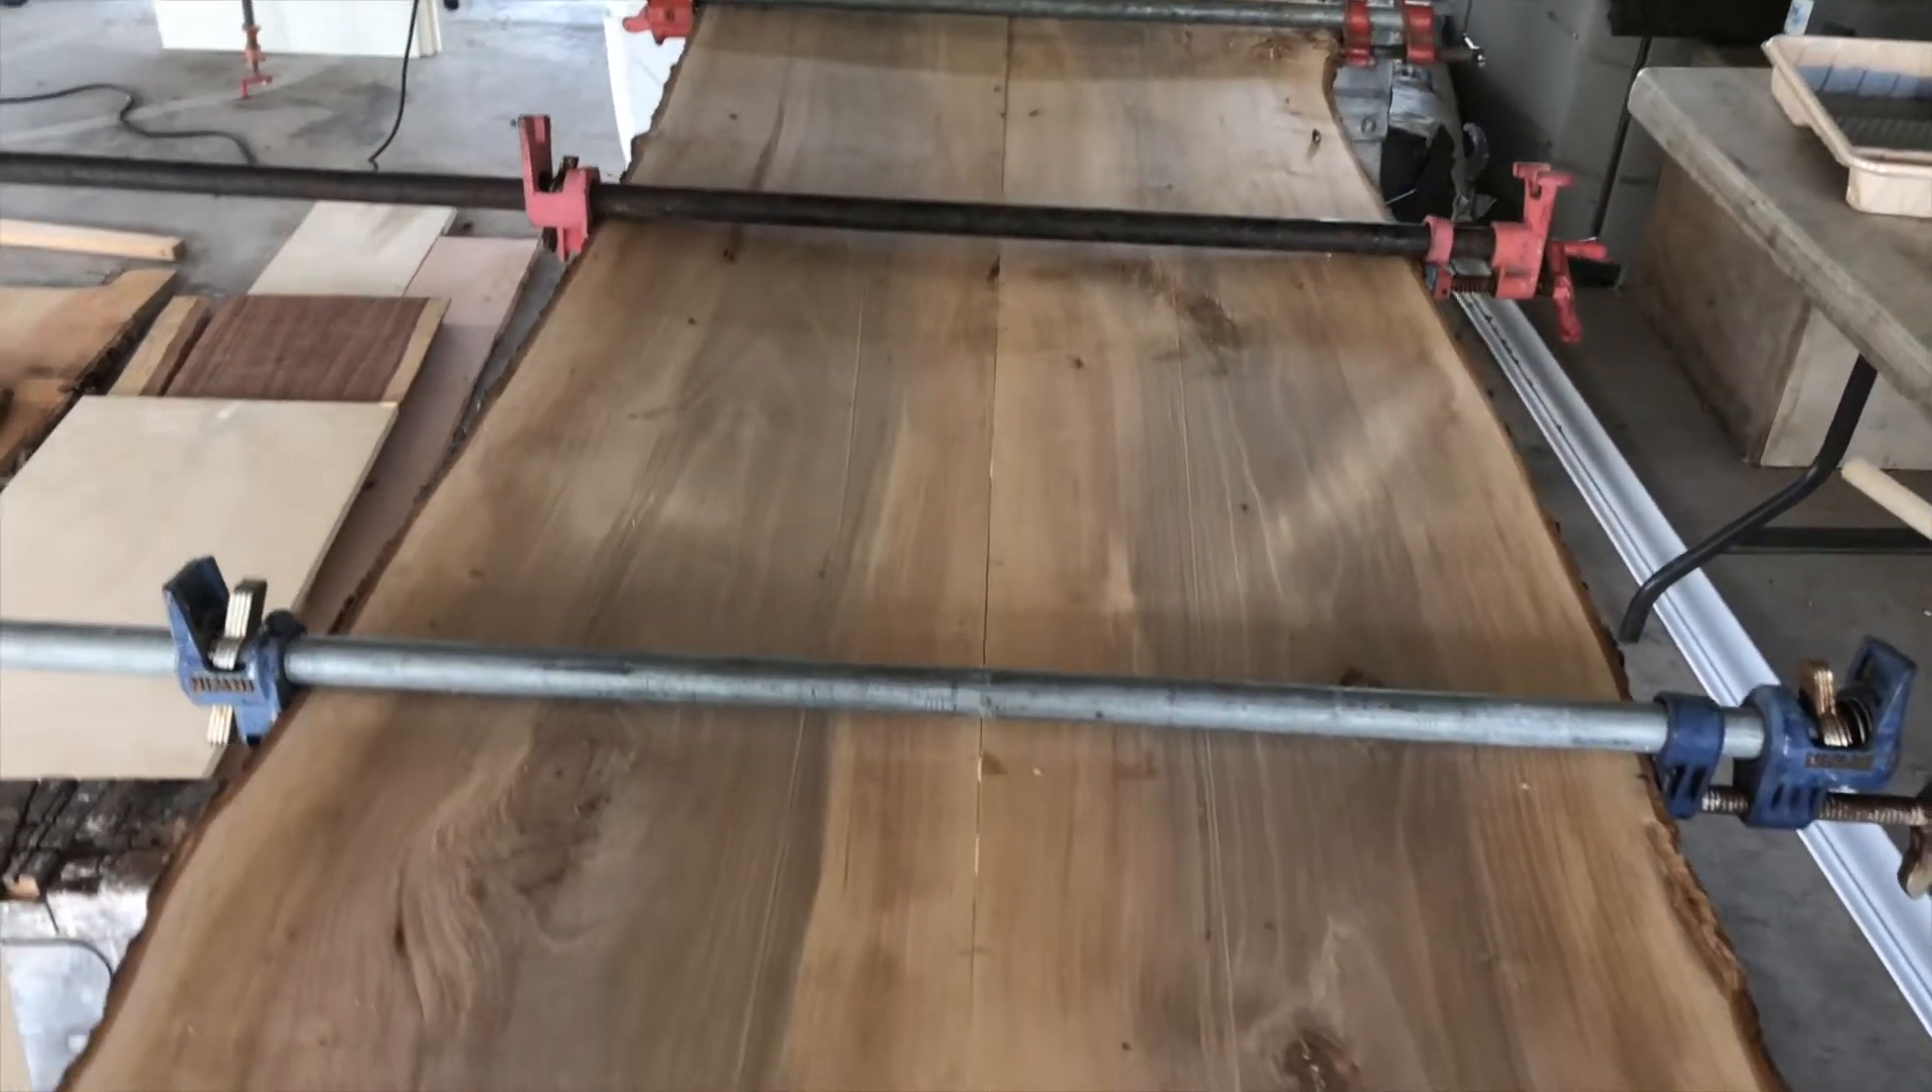It was one board. We cut it in half and then we merge them together.